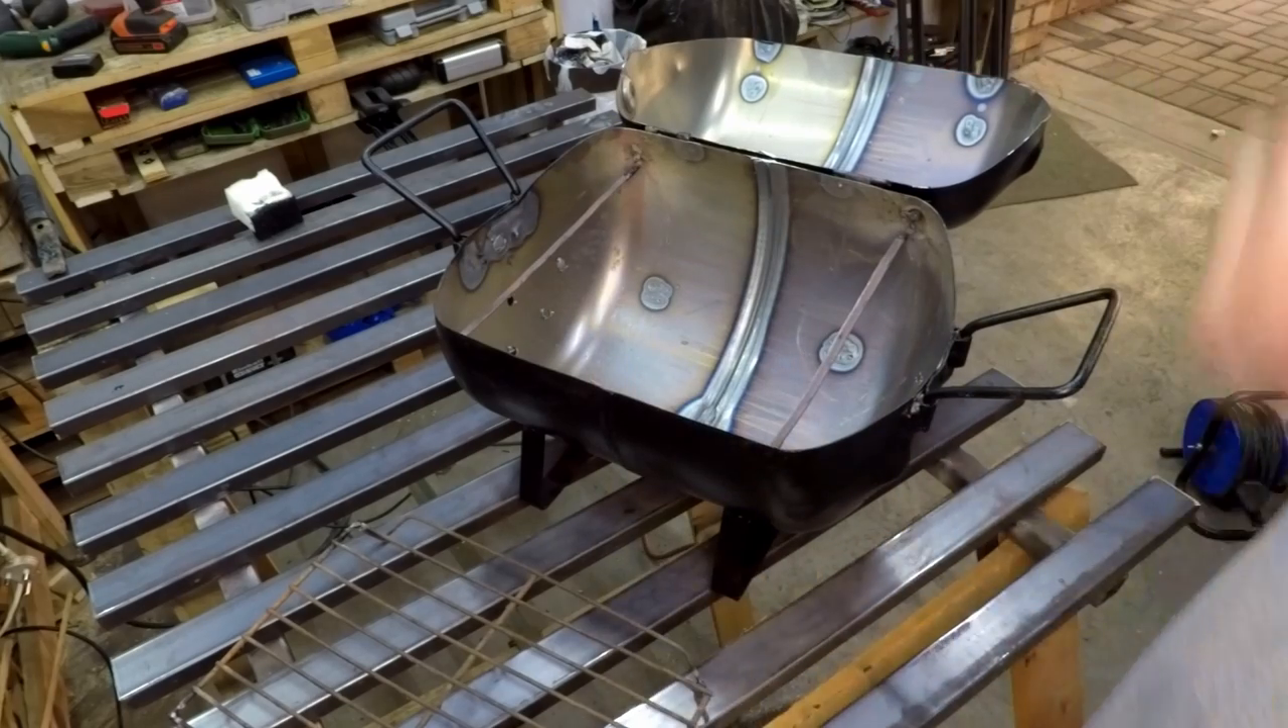On the inside, I welded in place two supports for the grill.